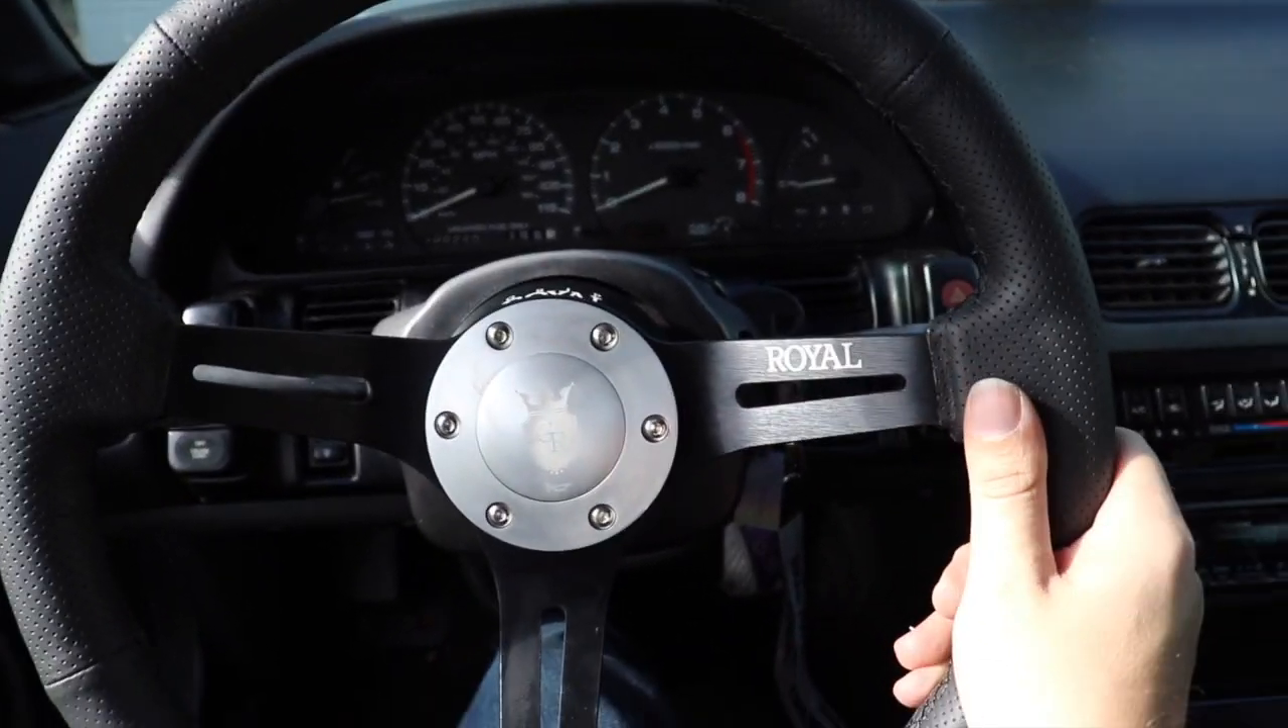So the wheel is all done.